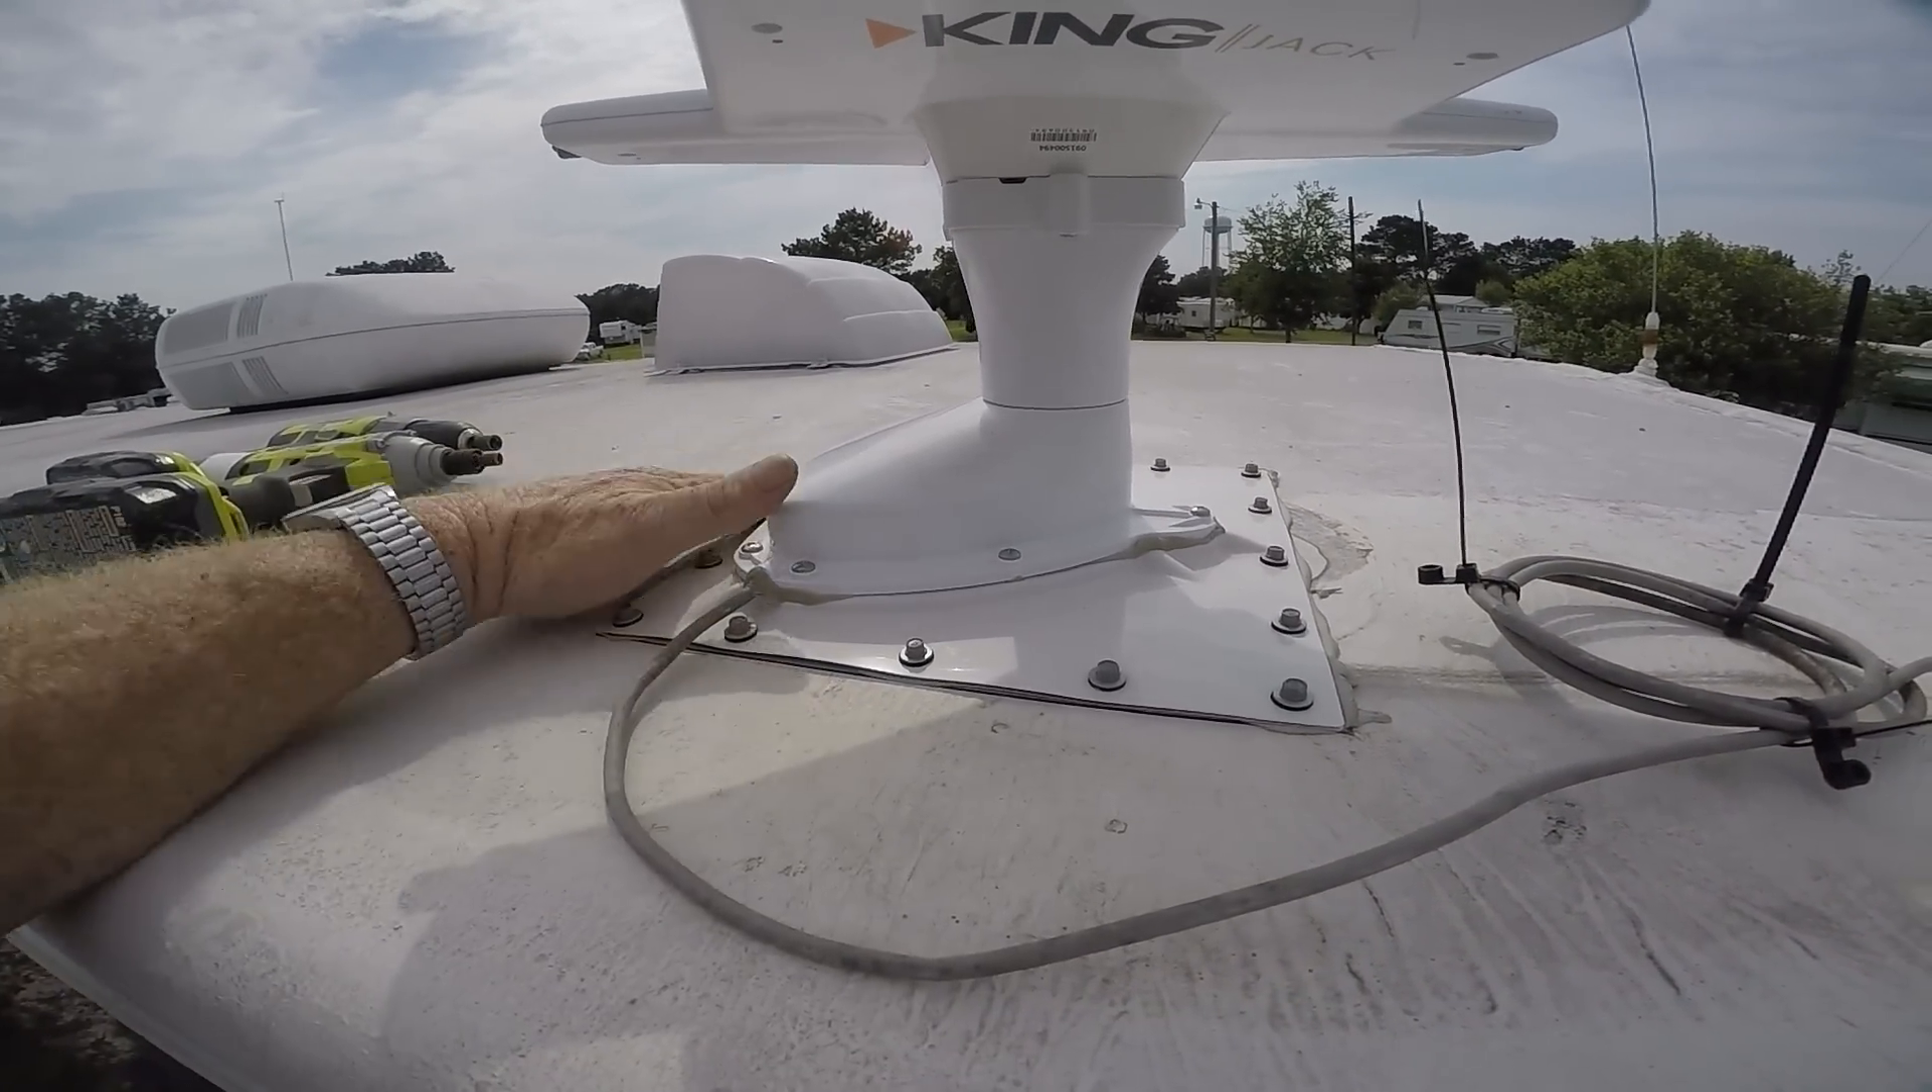We got all our roofing screws in there. As you can see.